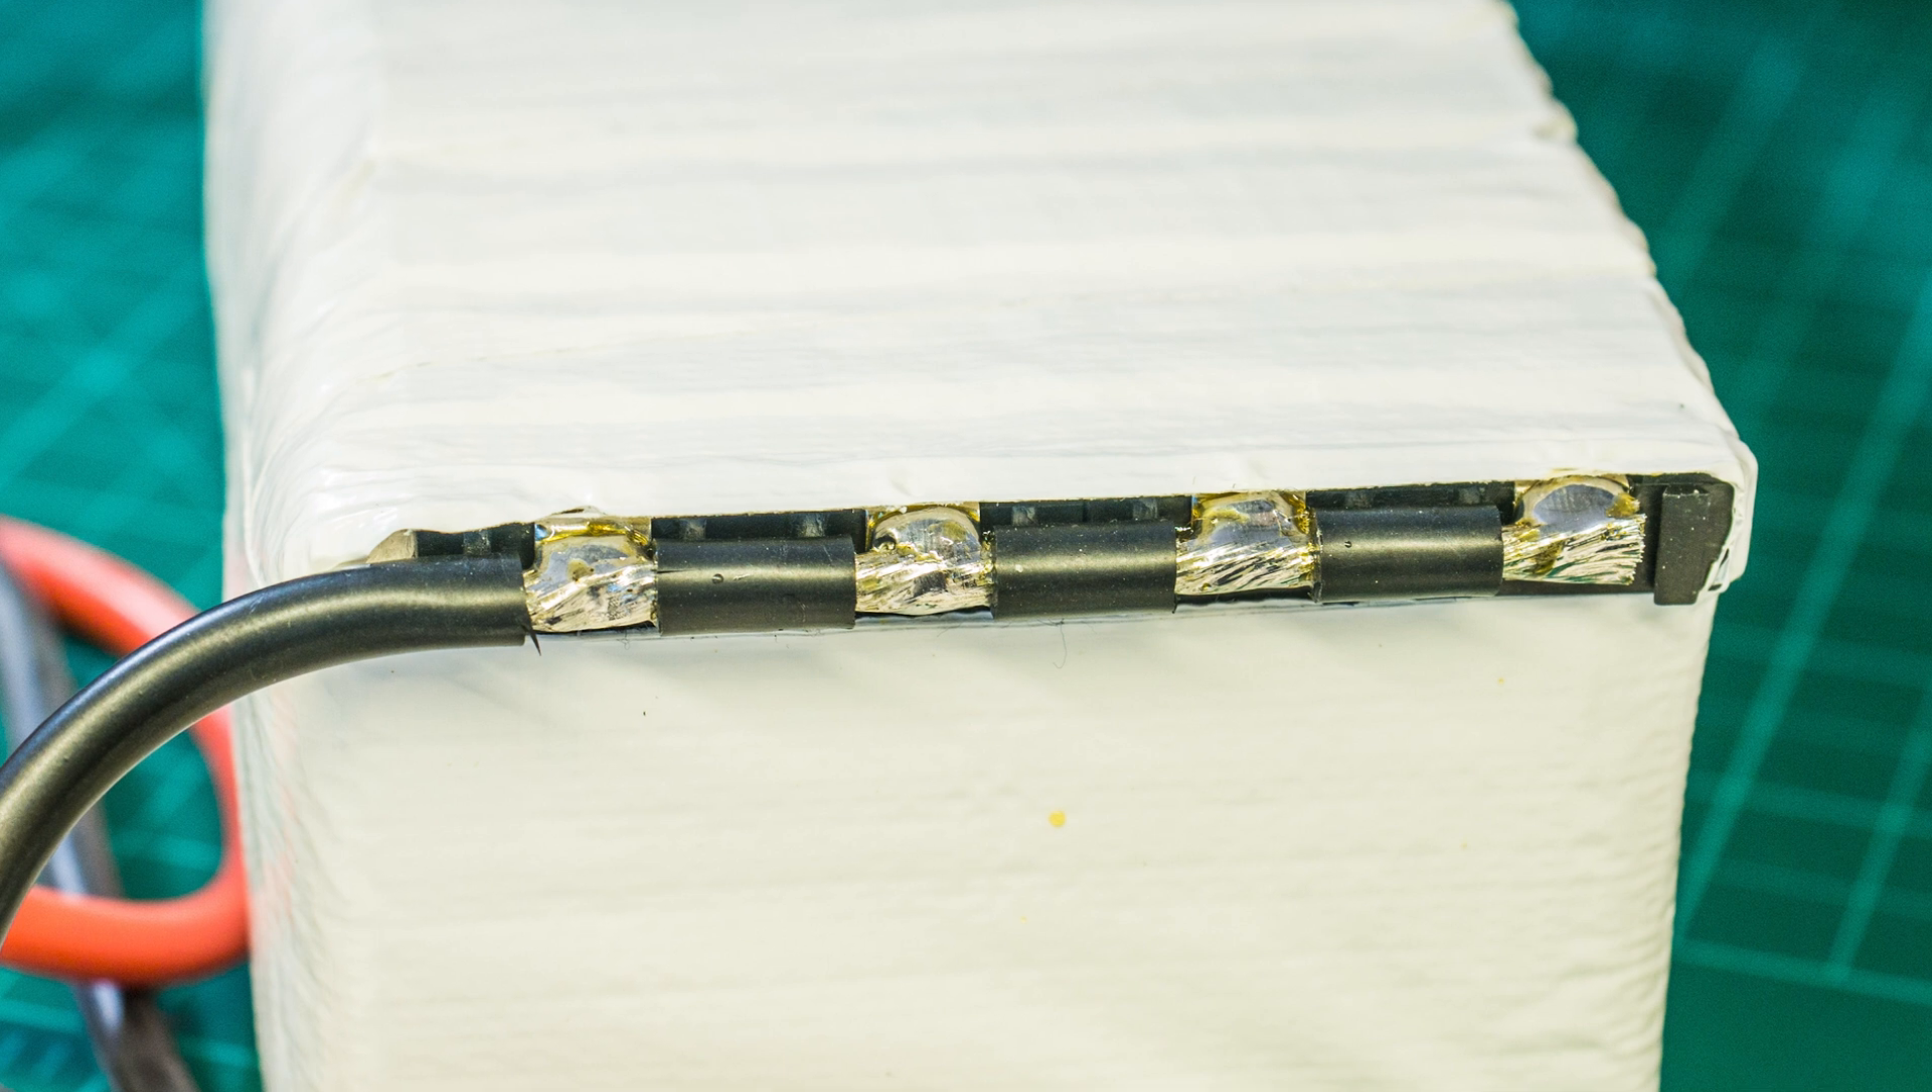I stripped the cables at the same spacing as the tabs were and soldered them to the tabs quick and easy.